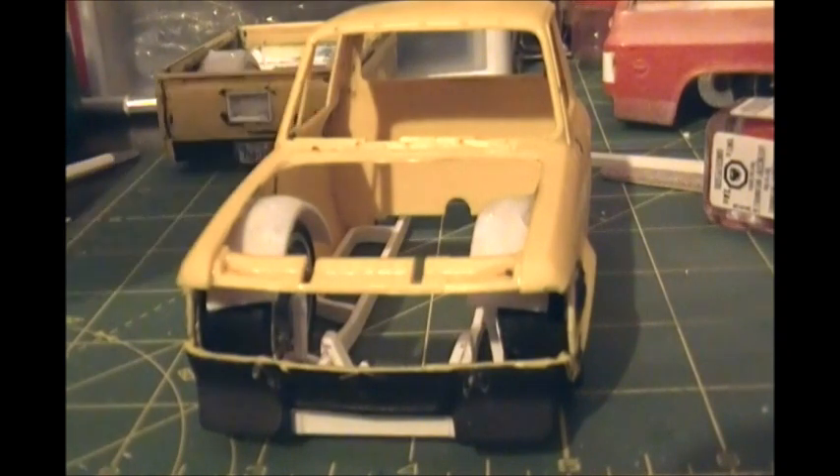You can see the wheels and tires fit under here.